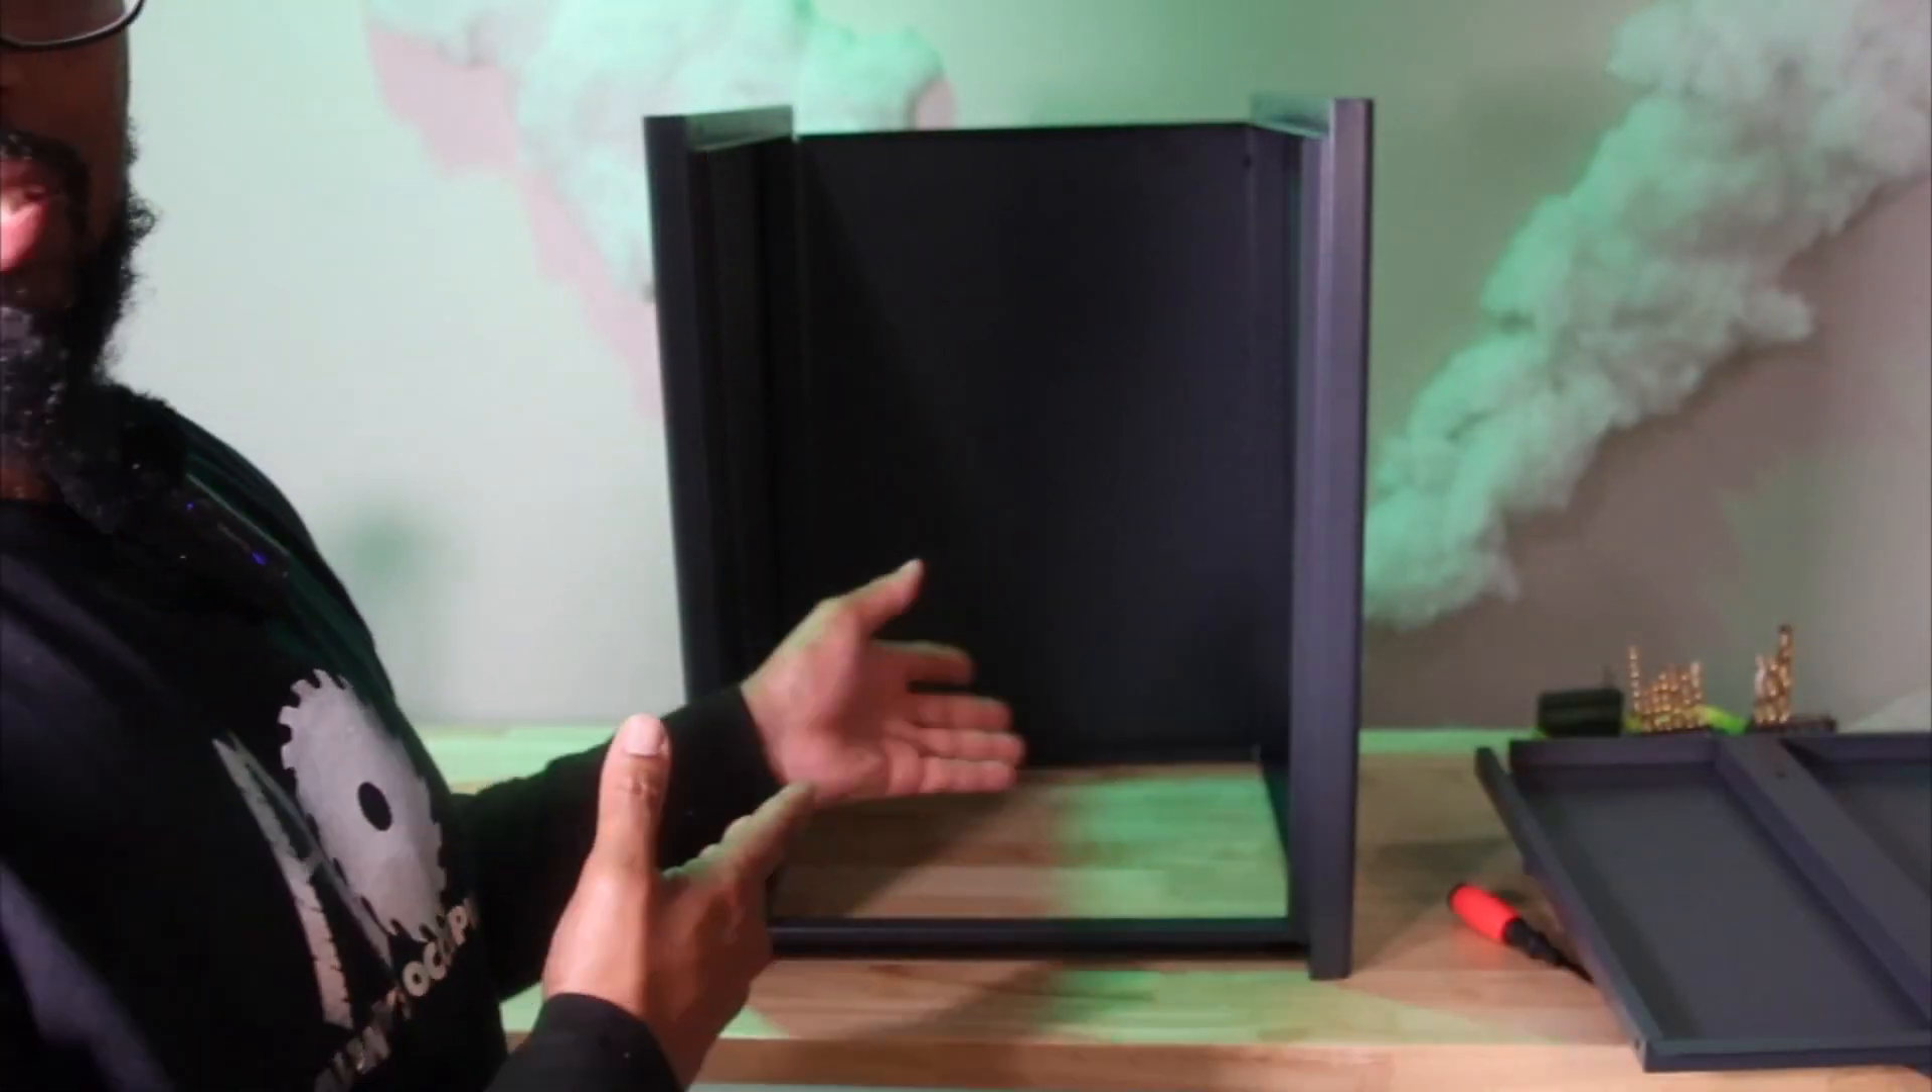We still have the locker door to put in.